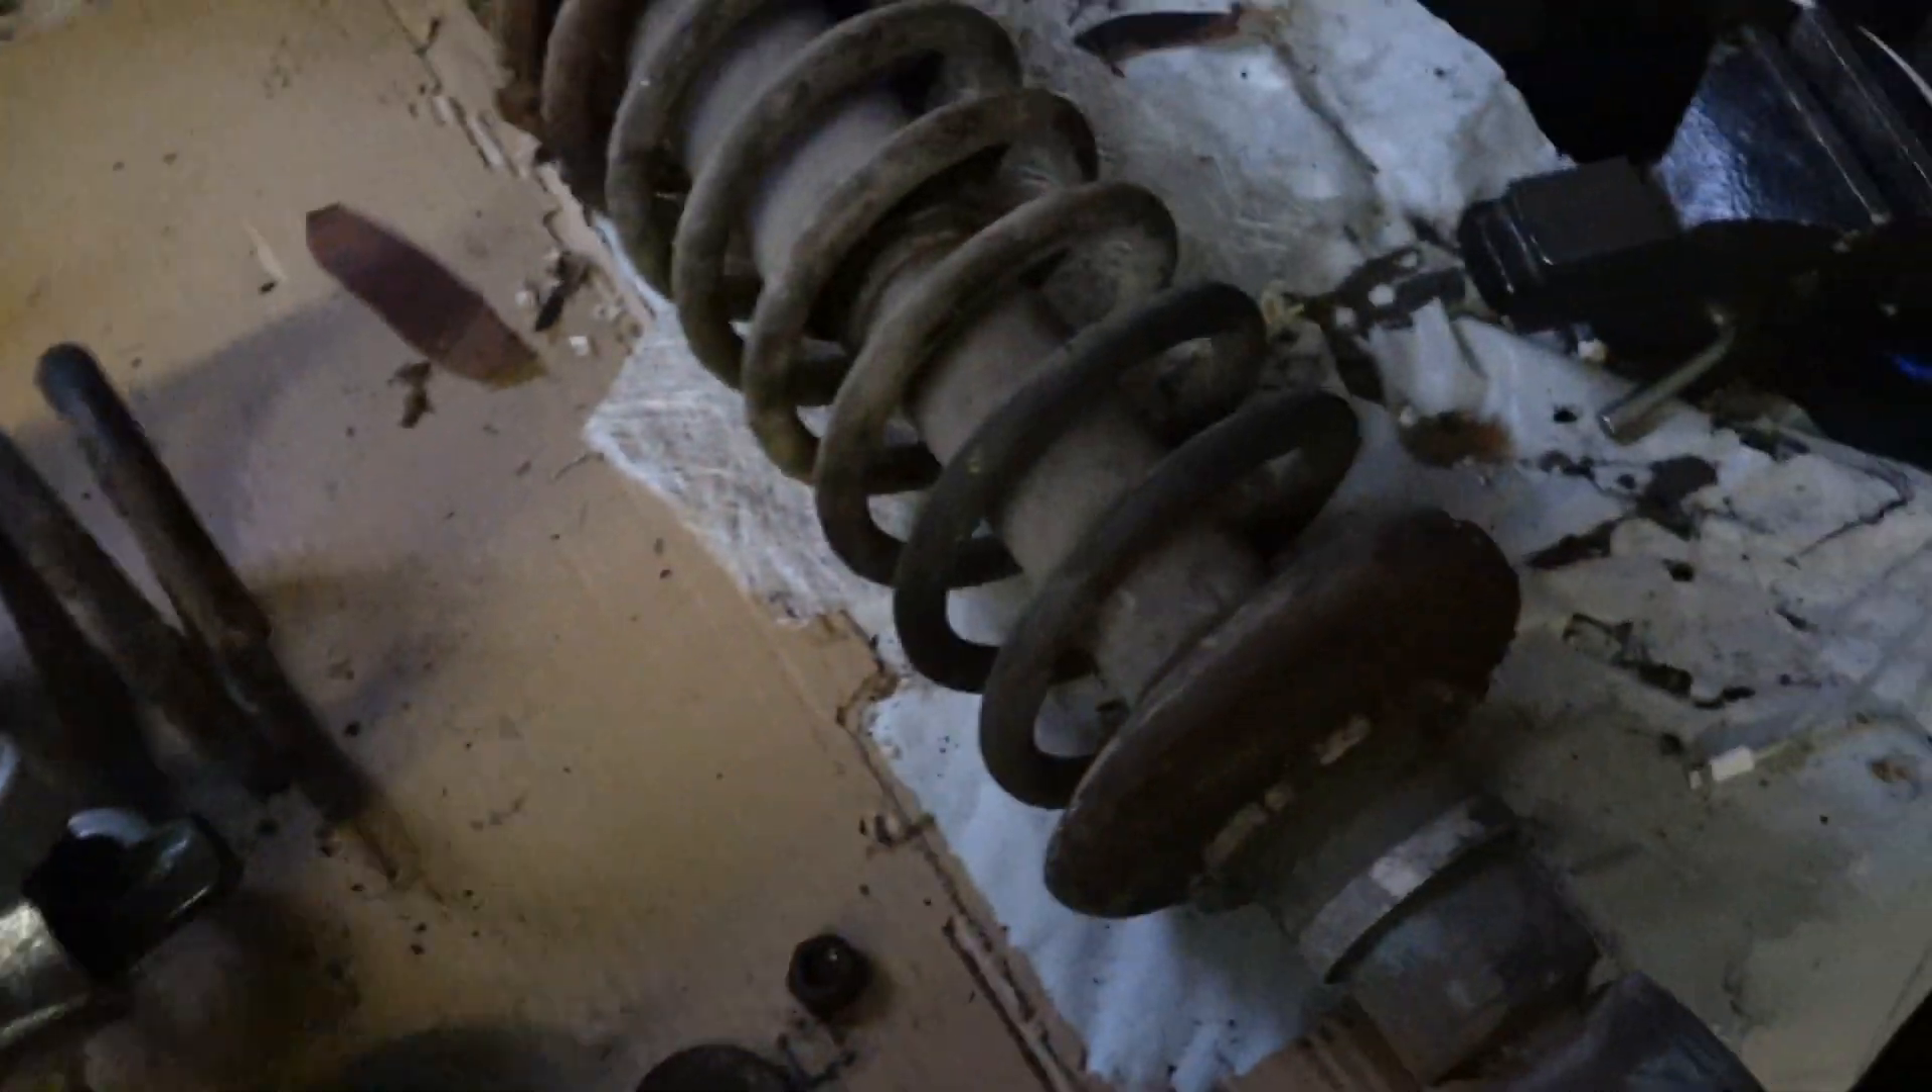Then I've got the other shock out I've not obviously disassembled that yet.